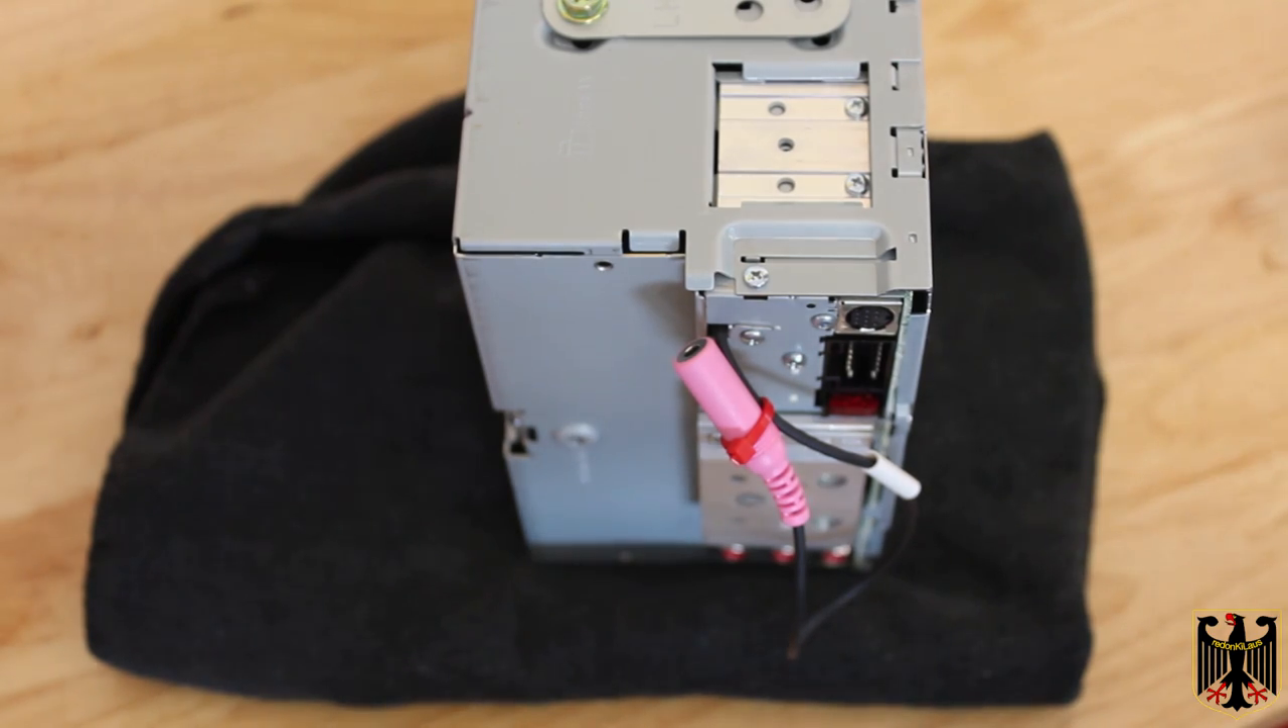And then also on the back we went ahead and zip tied this microphone cable because we're not going to be using that feature.